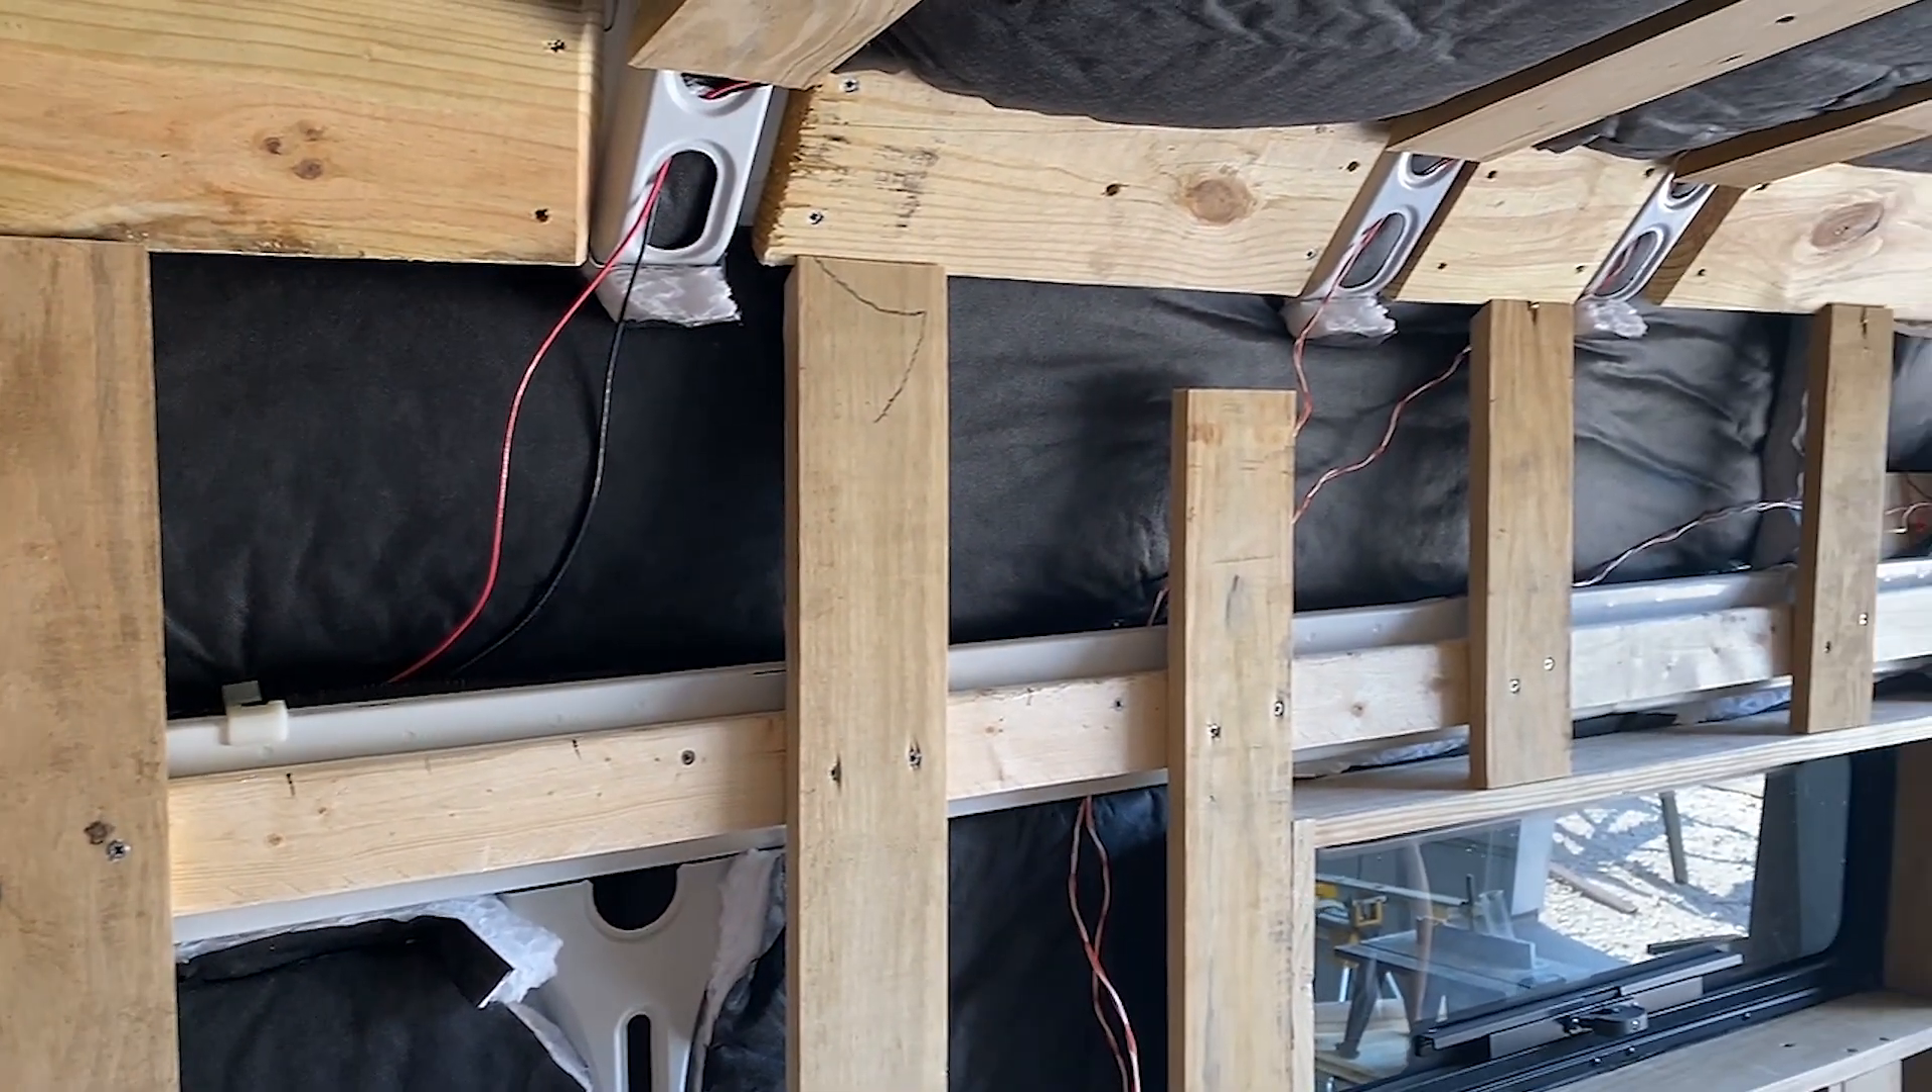Pretty much all we got to do now is skin the inside and we're good to start plugging everything in.